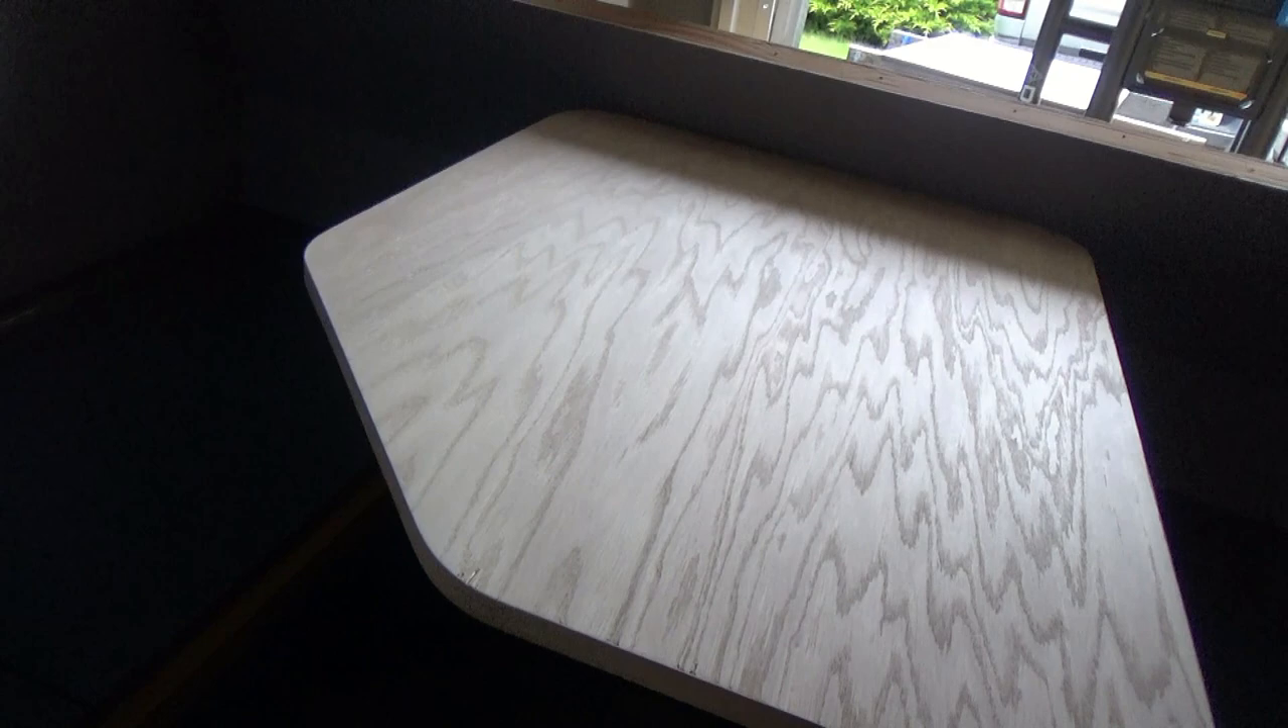We have our tables set in place and sanded down and banded and all that good stuff.